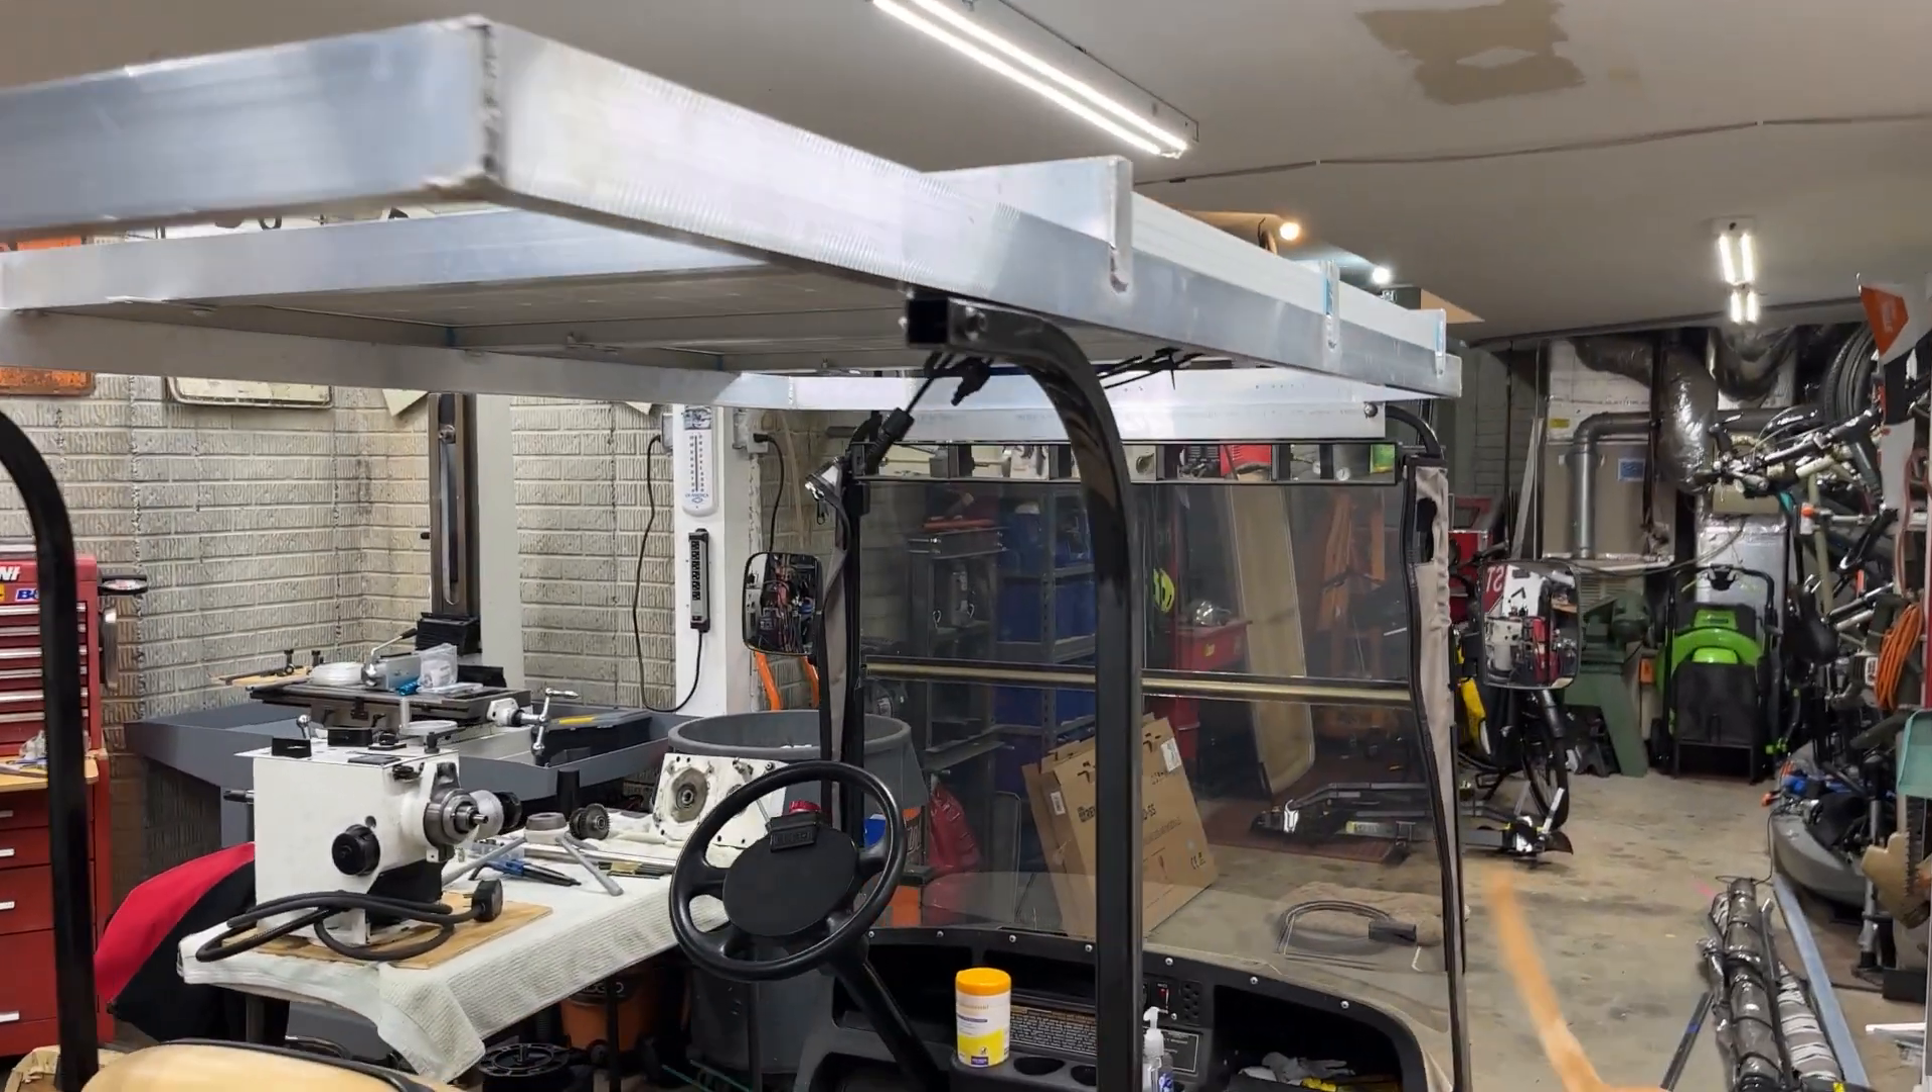All right, I got the top is on. Looking pretty good. So it was relatively simple to mount.